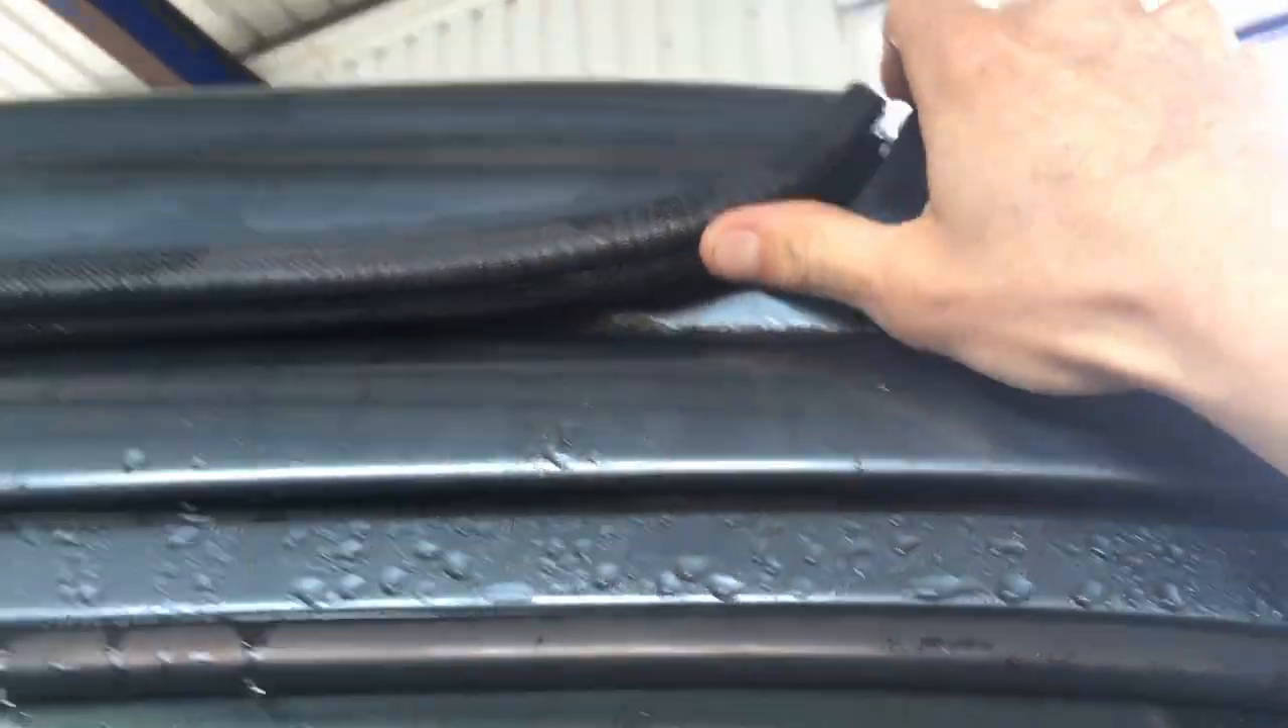You've got a seal here which seals your roof to the car and as you can see it's not exactly that tight.